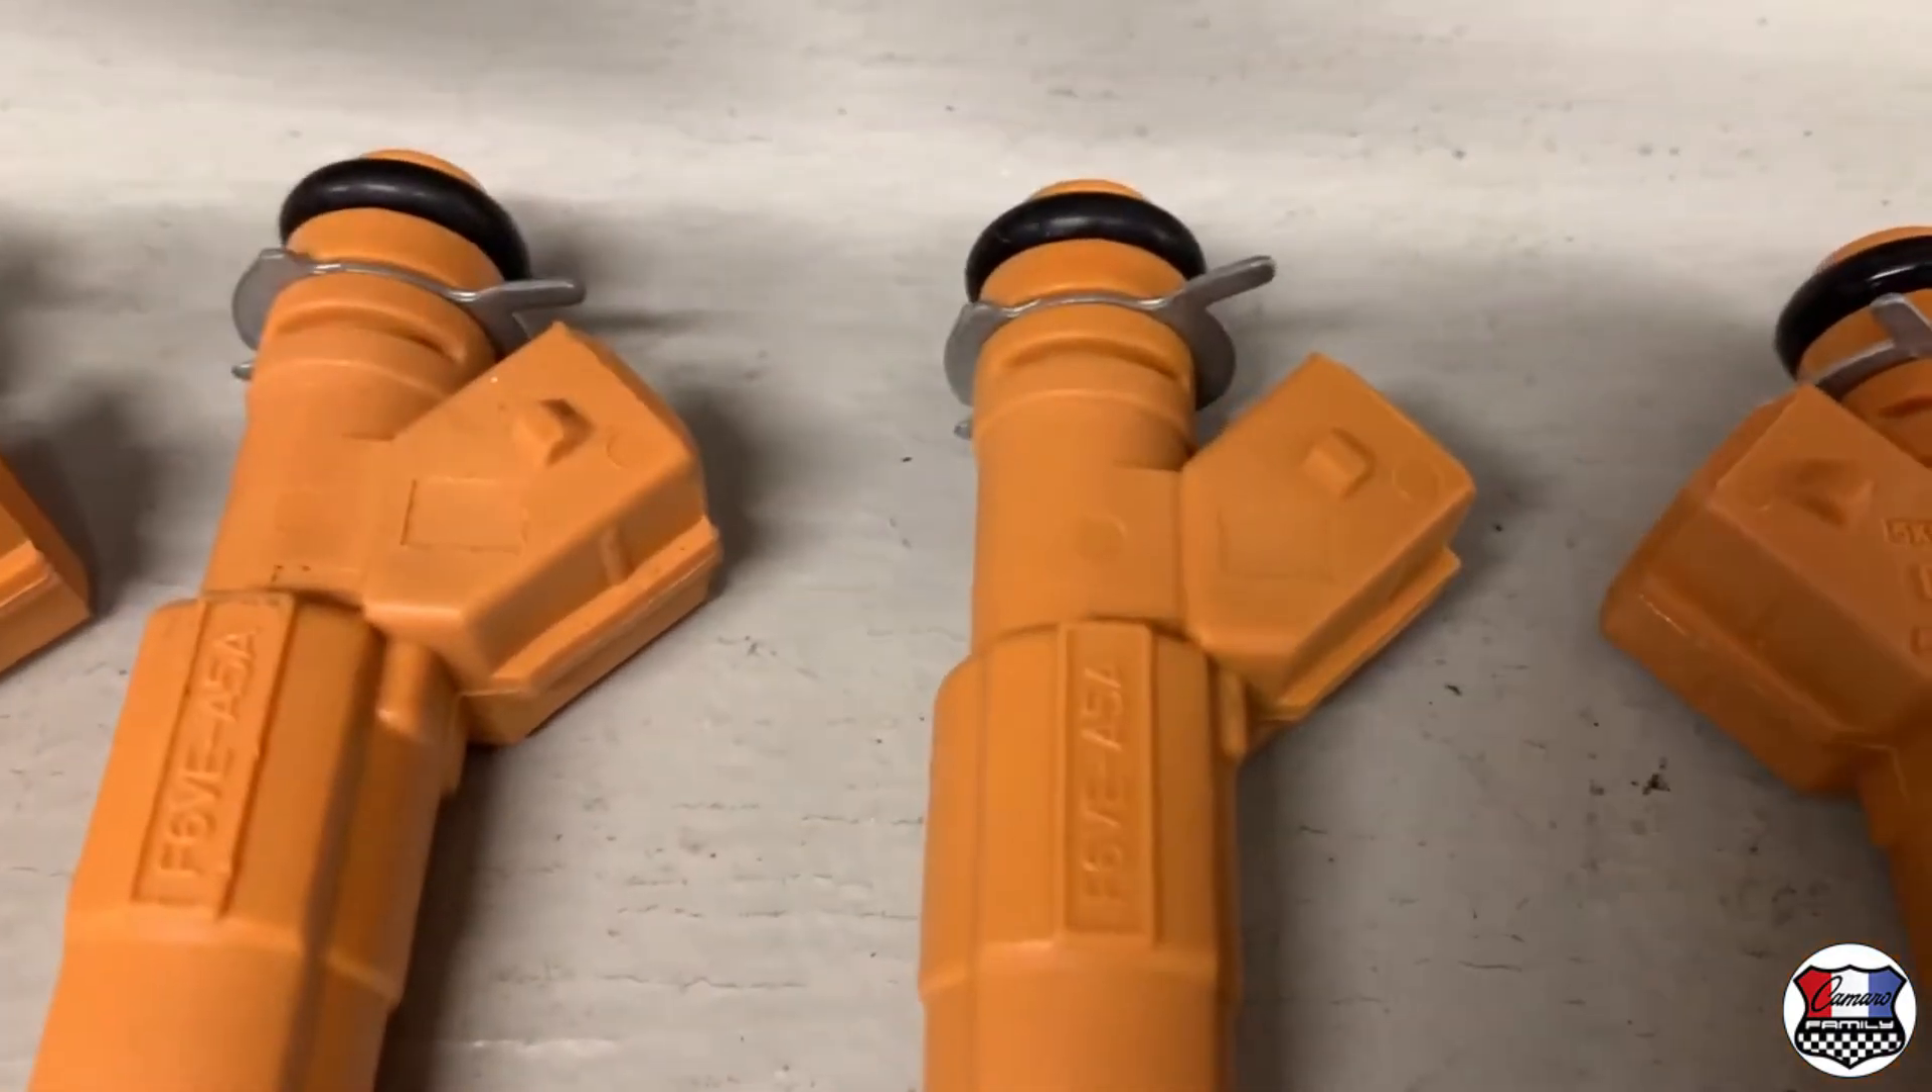So we've done that and these clips are all installed on these fuel injectors.